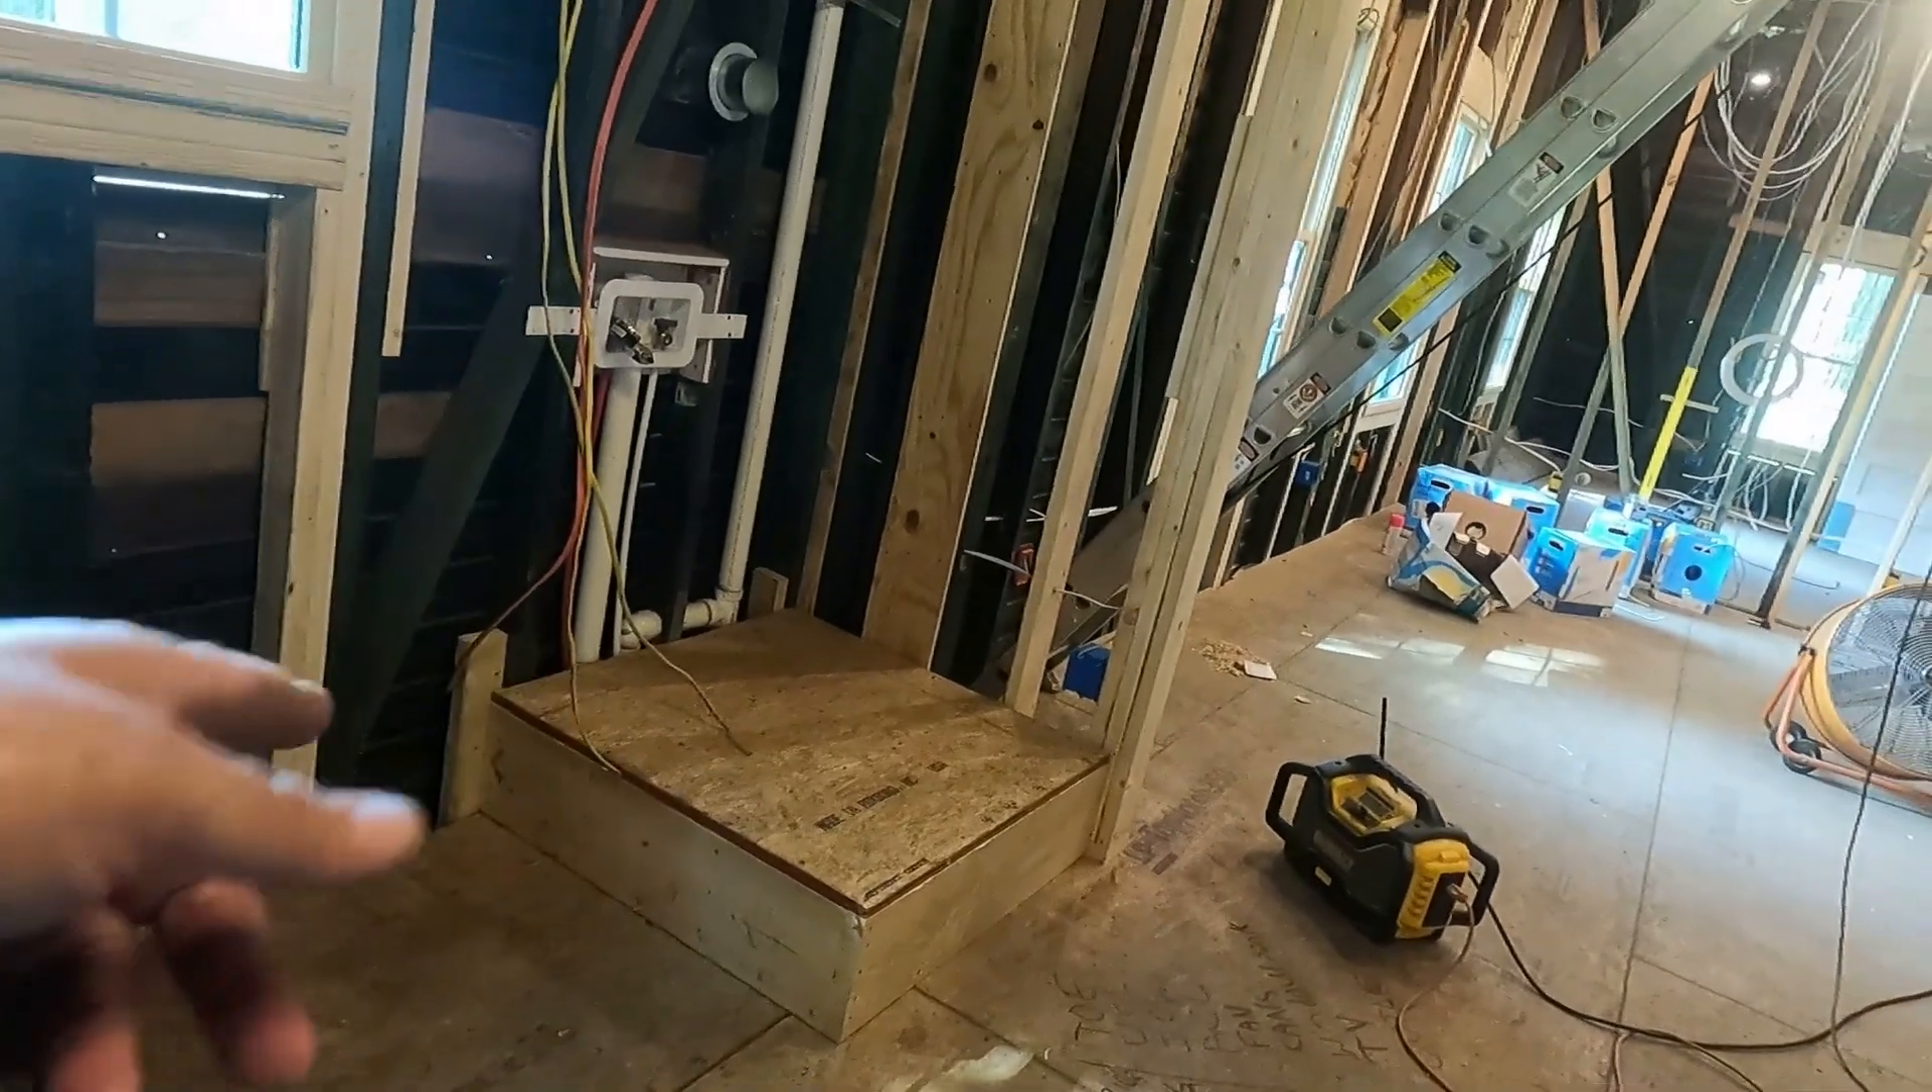Platform's in. The way we had to do some of the plumbing, we need to cover some of that.